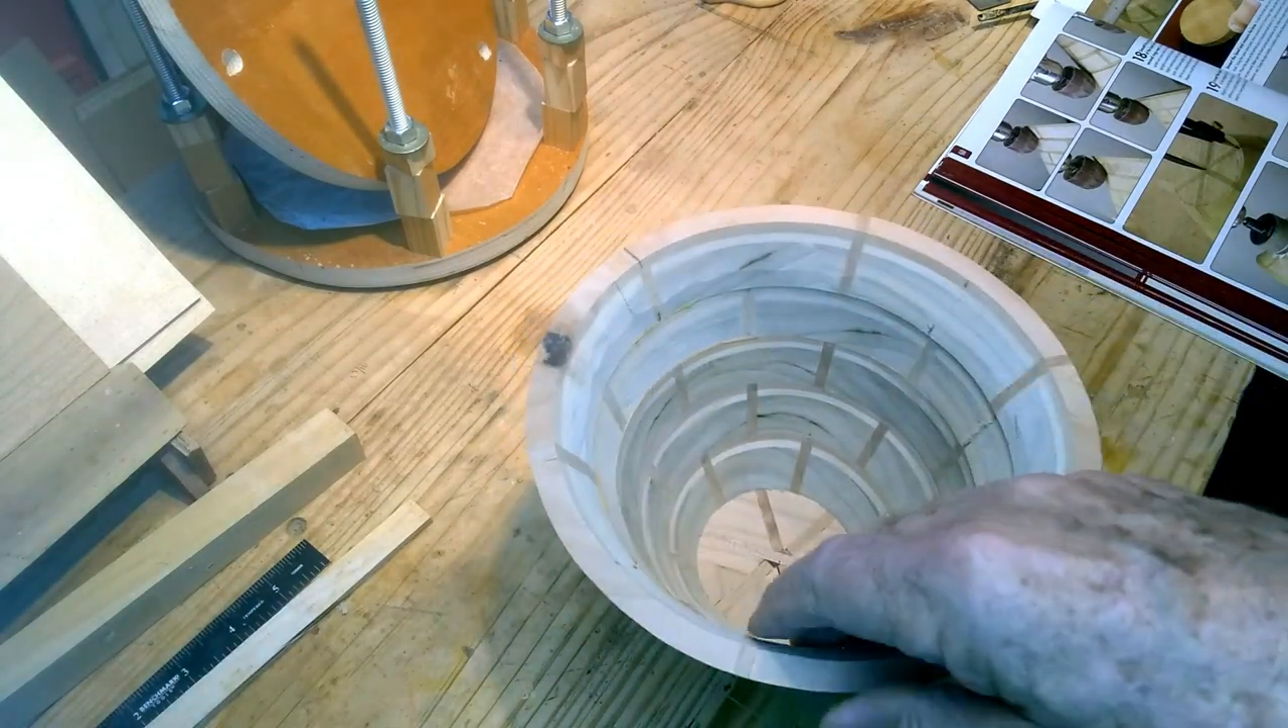Okay so there's the basic rough bowl I've got it all glued together.